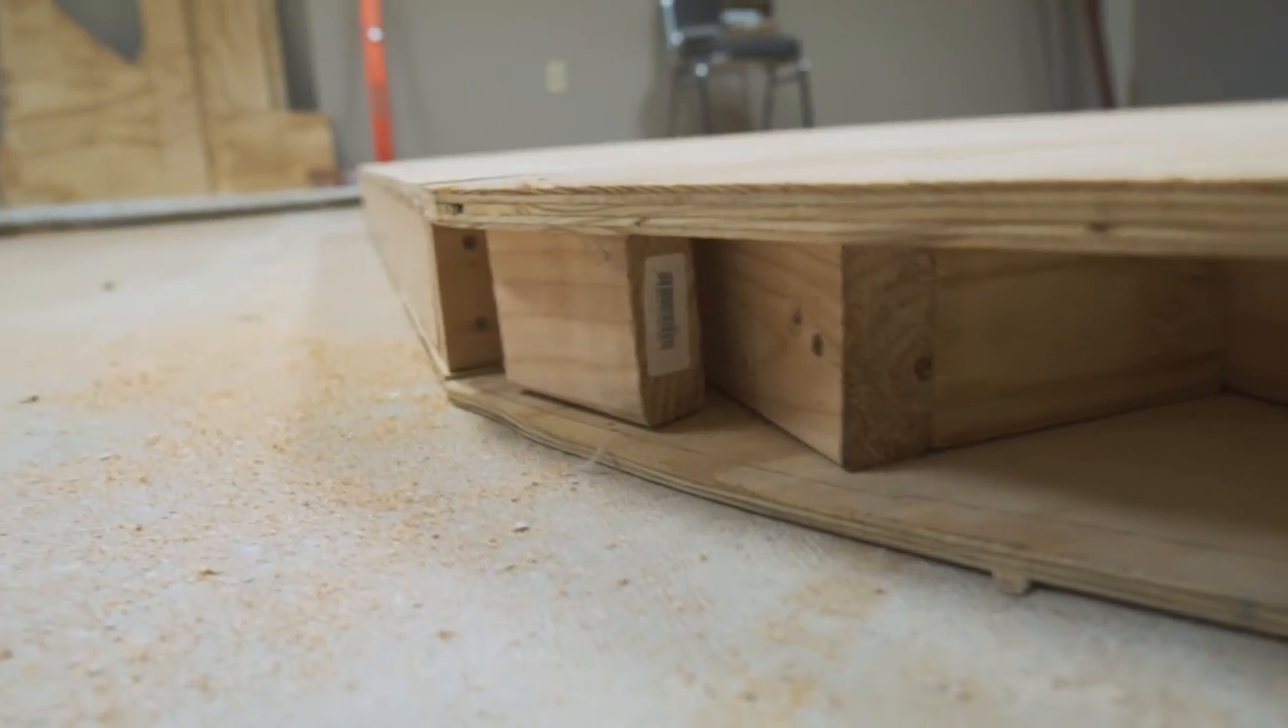We've also added a couple support pieces of 2x4 just on the very ends right there as well as out here.